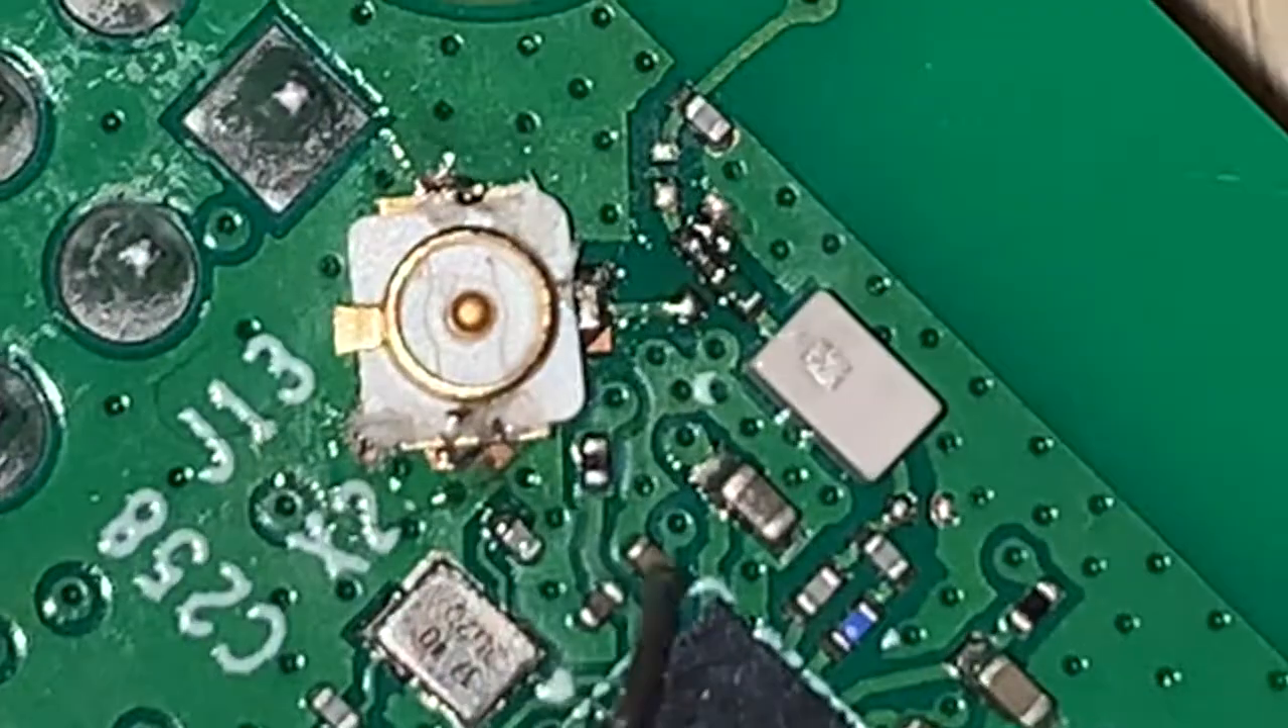This took two tries, as I broke the first connector when testing the mechanical connection, which did not pass the test, but I eventually got a connector in place.